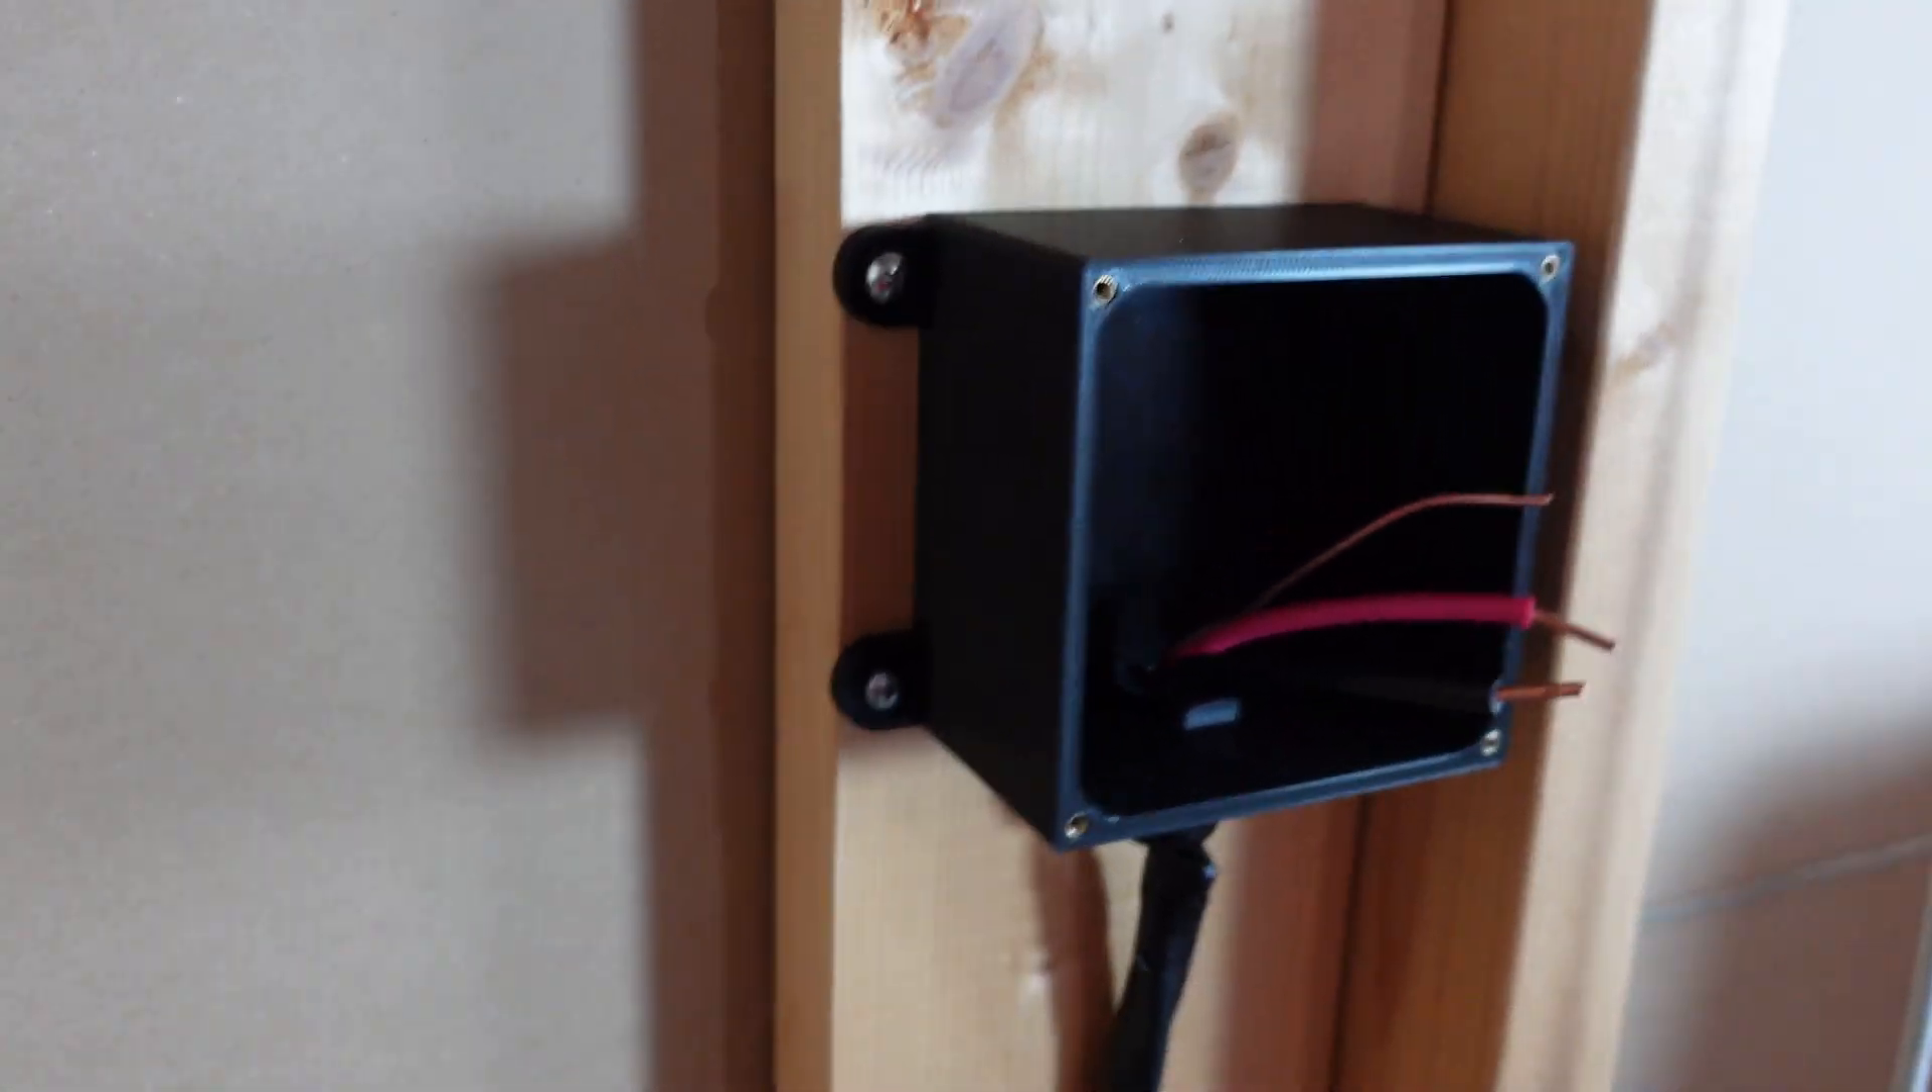So we got all our power cables in our box and we got it mounted on the wall as you can see here.